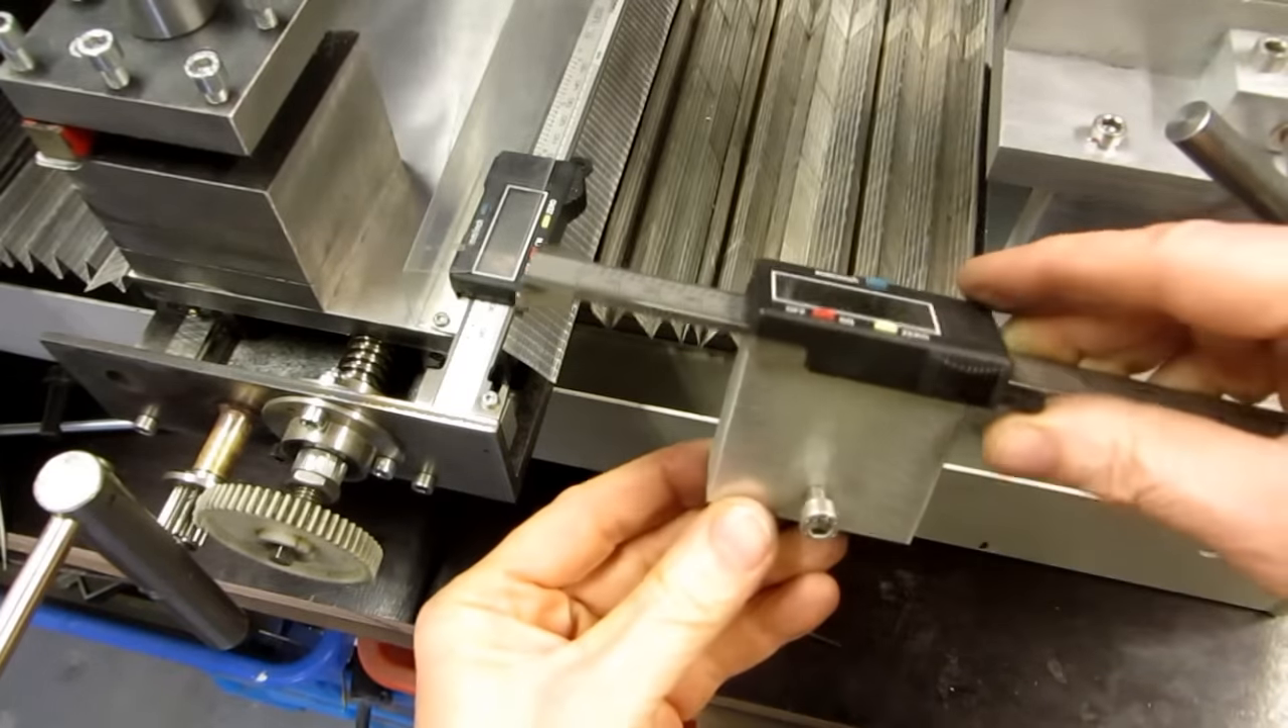For the carriage caliper I added a slotted aluminium block to the caliper.